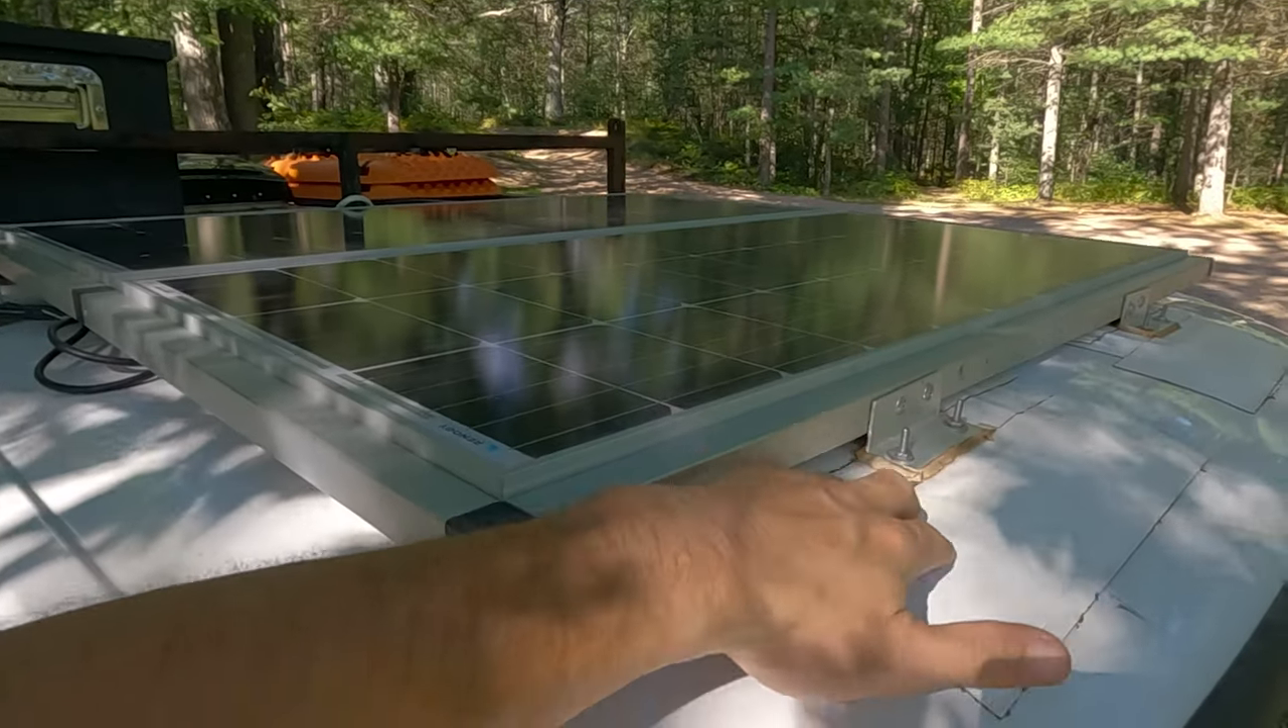So here's a look at the solar panels installed.